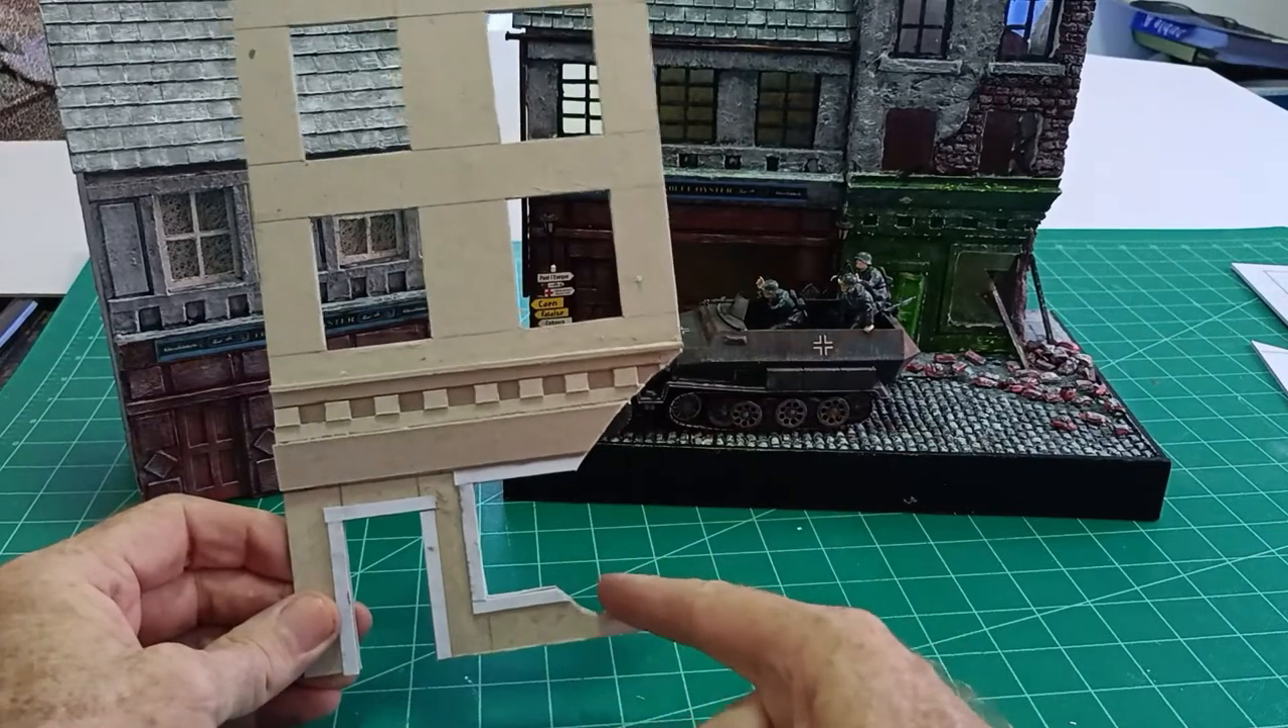I've glued all the molding on already and made a cut out for where the bomb damage will be so there will be a big hole in the bottom of the building down there.